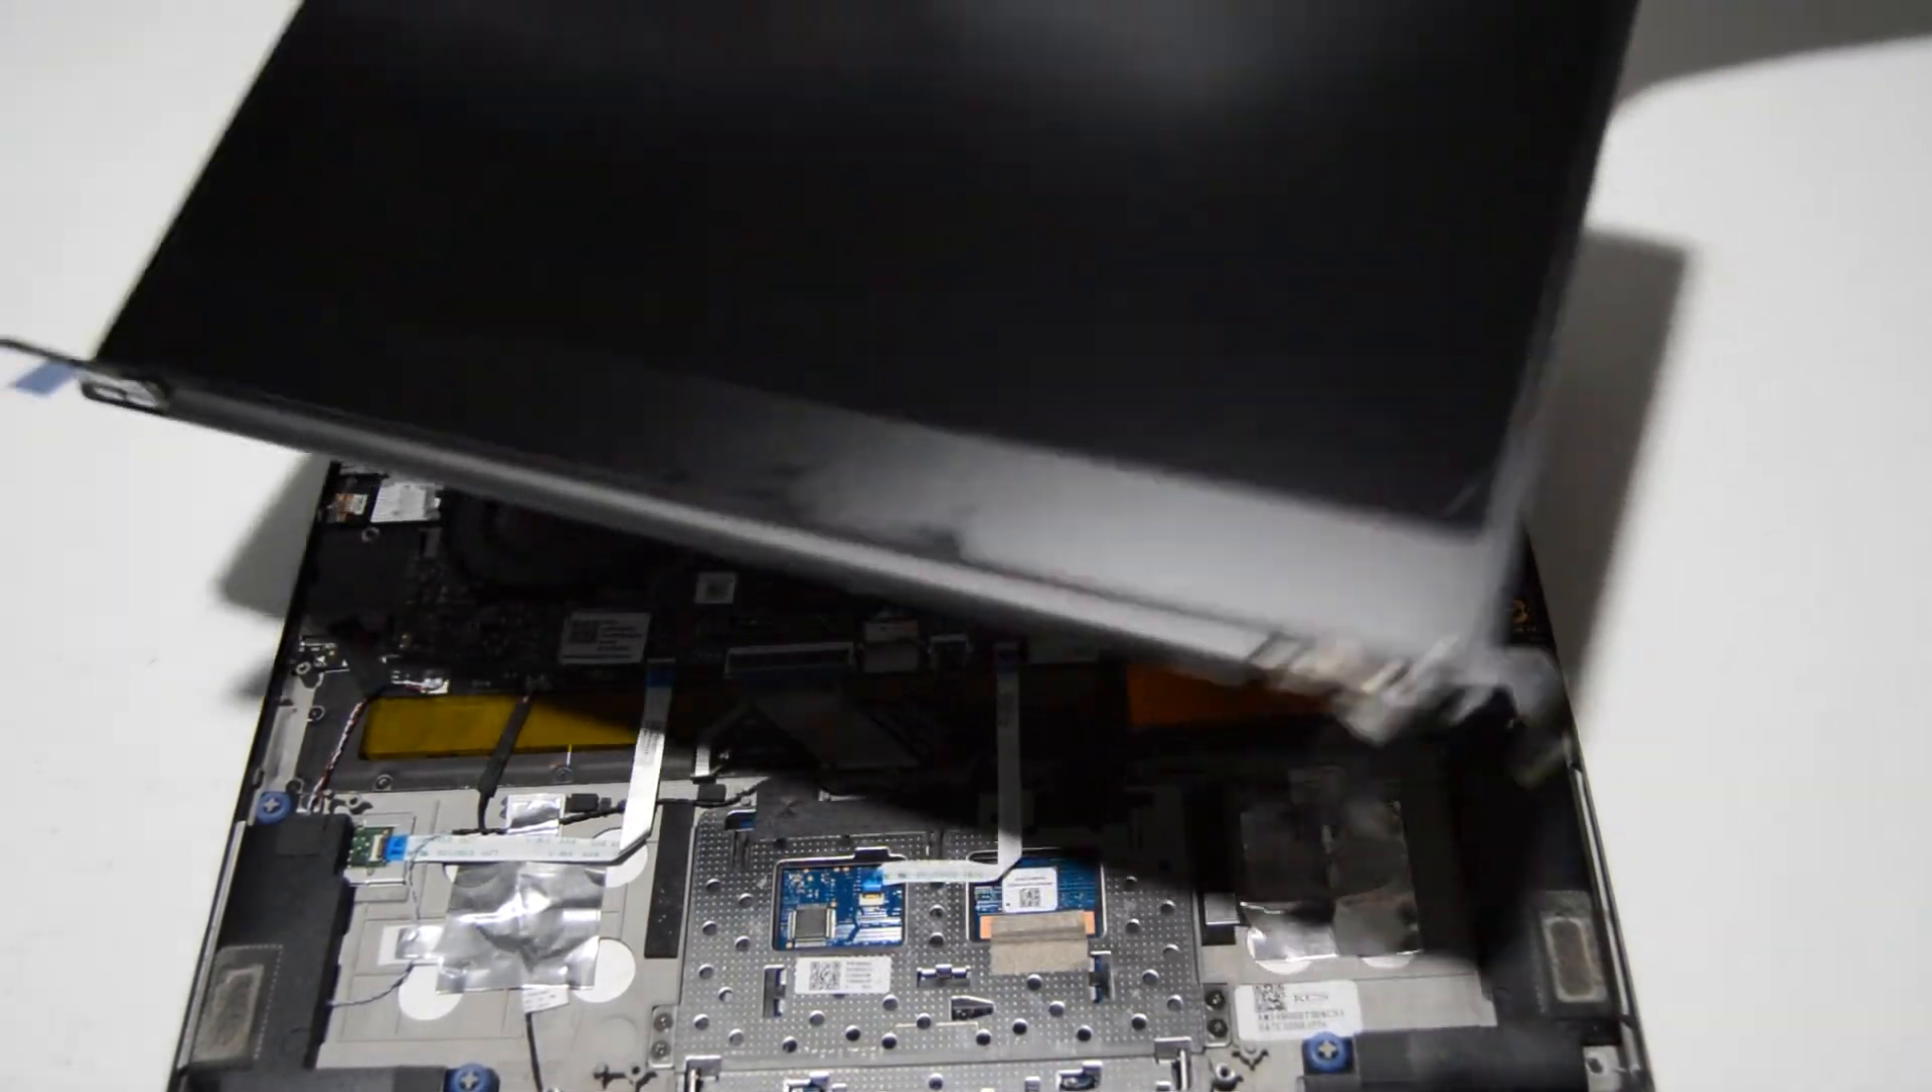Okay, so now we can separate the two pieces and there is the LCD display.